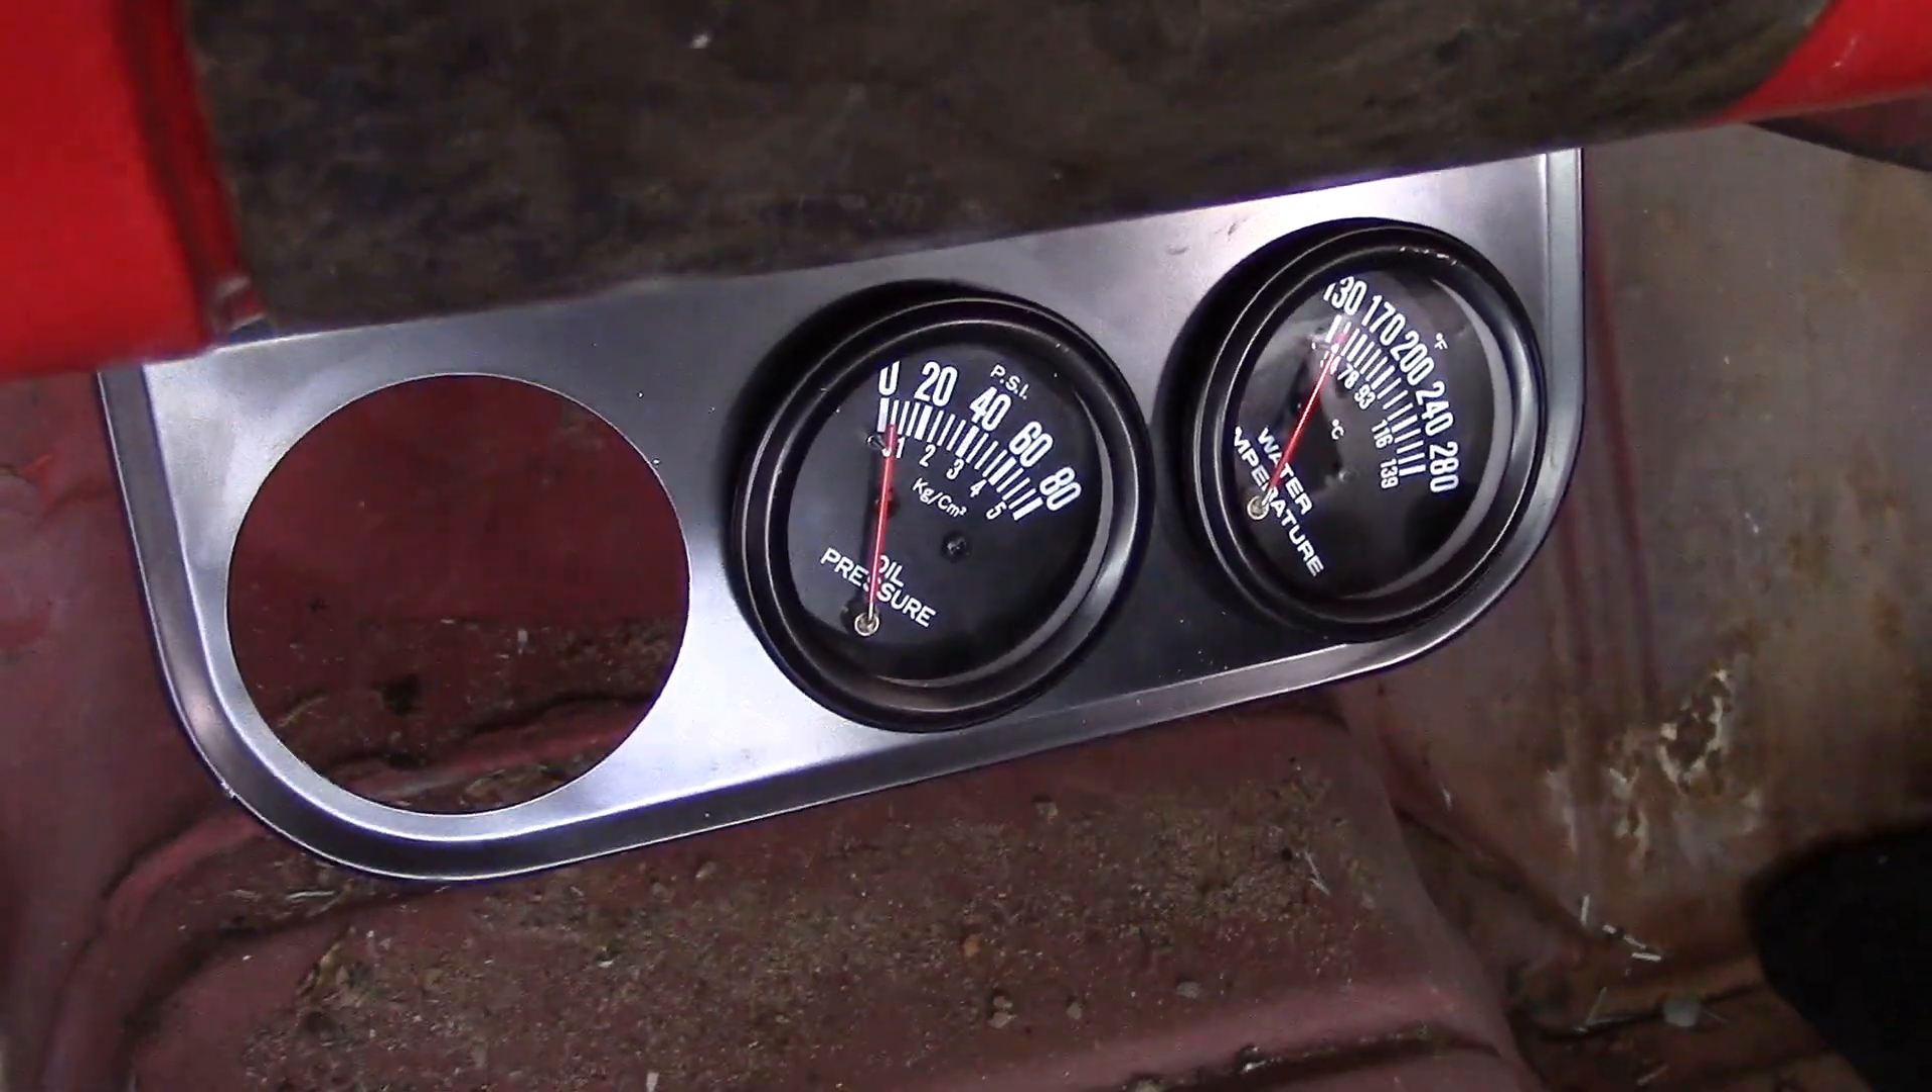Okay, I got both gauges in.